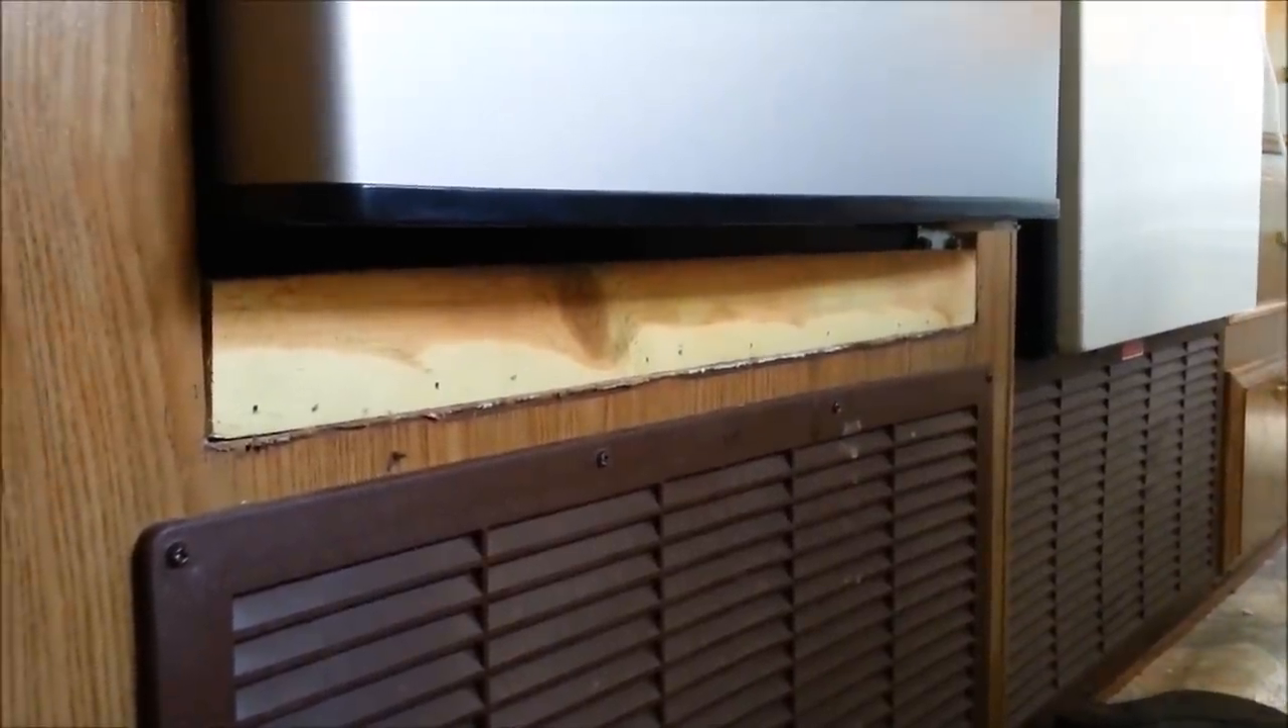Alright, so we've gotten the trim work in here and I just put a piece of a three-quarter inch pine along the bottom and just tack that in with the finish nailer and hold that in place.